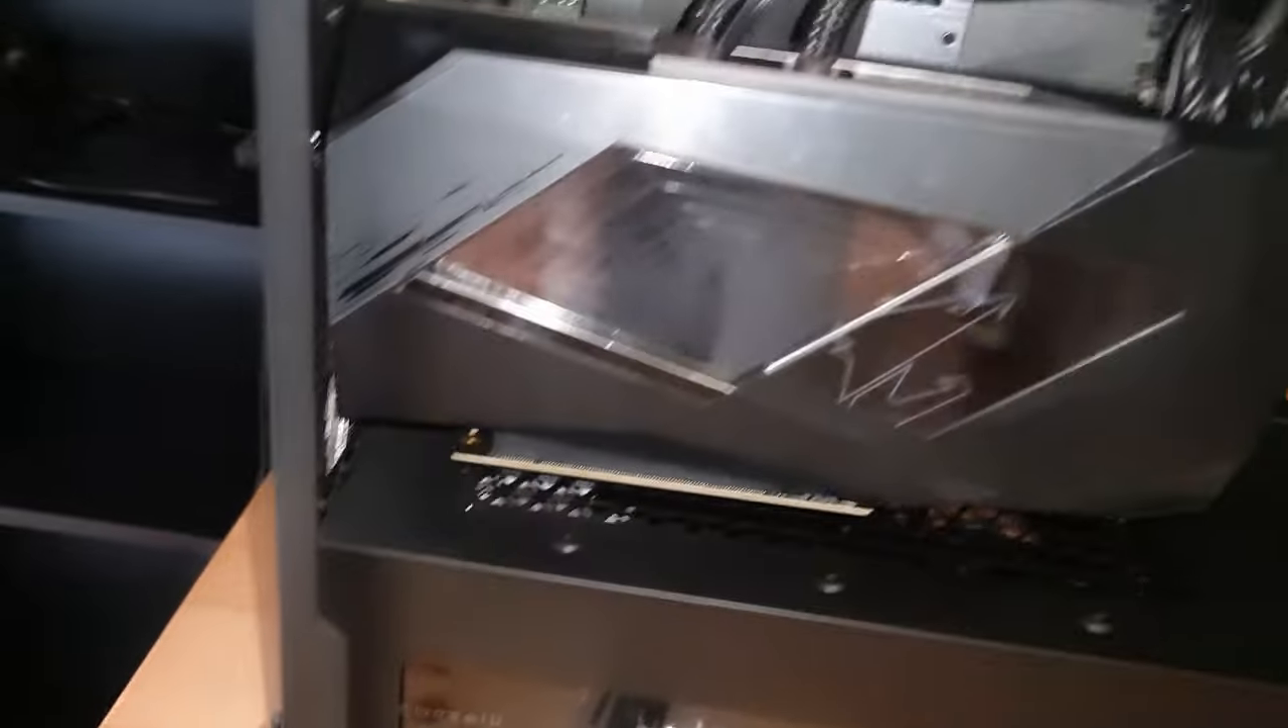As you see, there's a bit of a gap underneath of the graphics card now, which is kind of weird with the problem we had before.